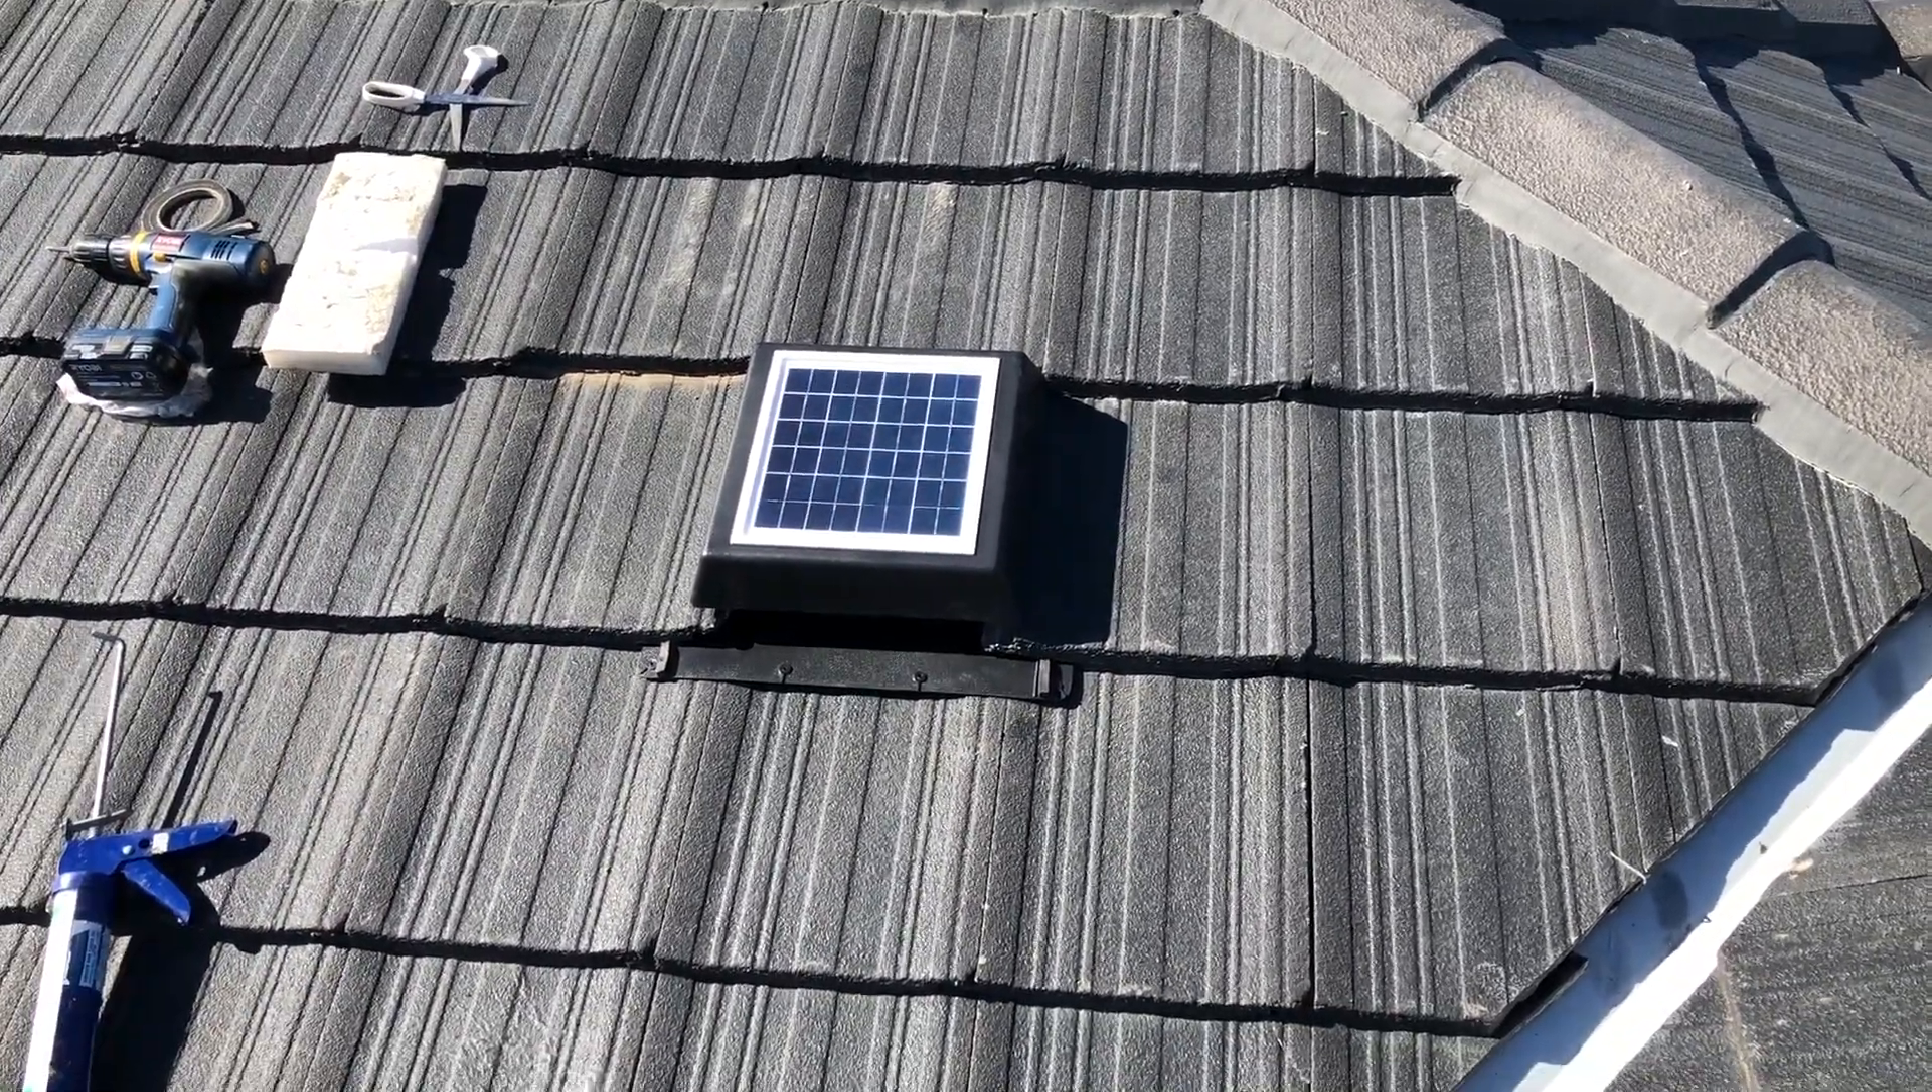And the little solar roof vent is there. Really low, slim, looks fantastic.